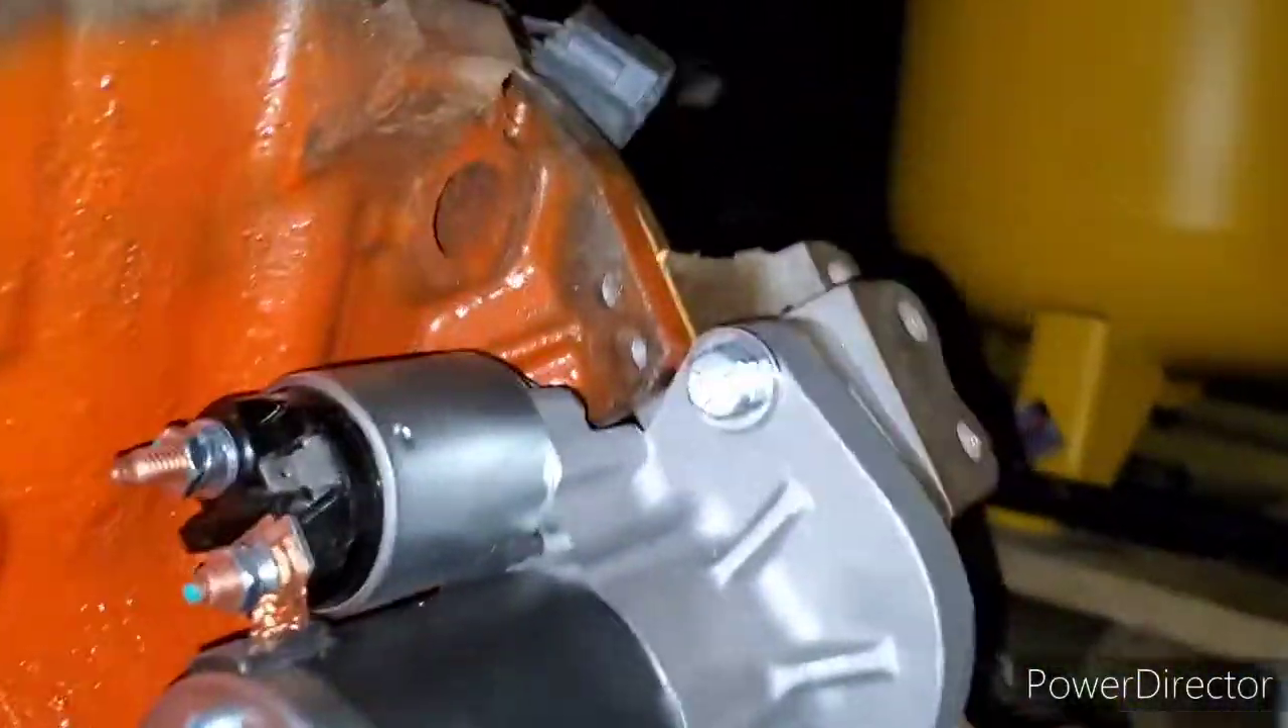So as you can see, I have the starter installed now.